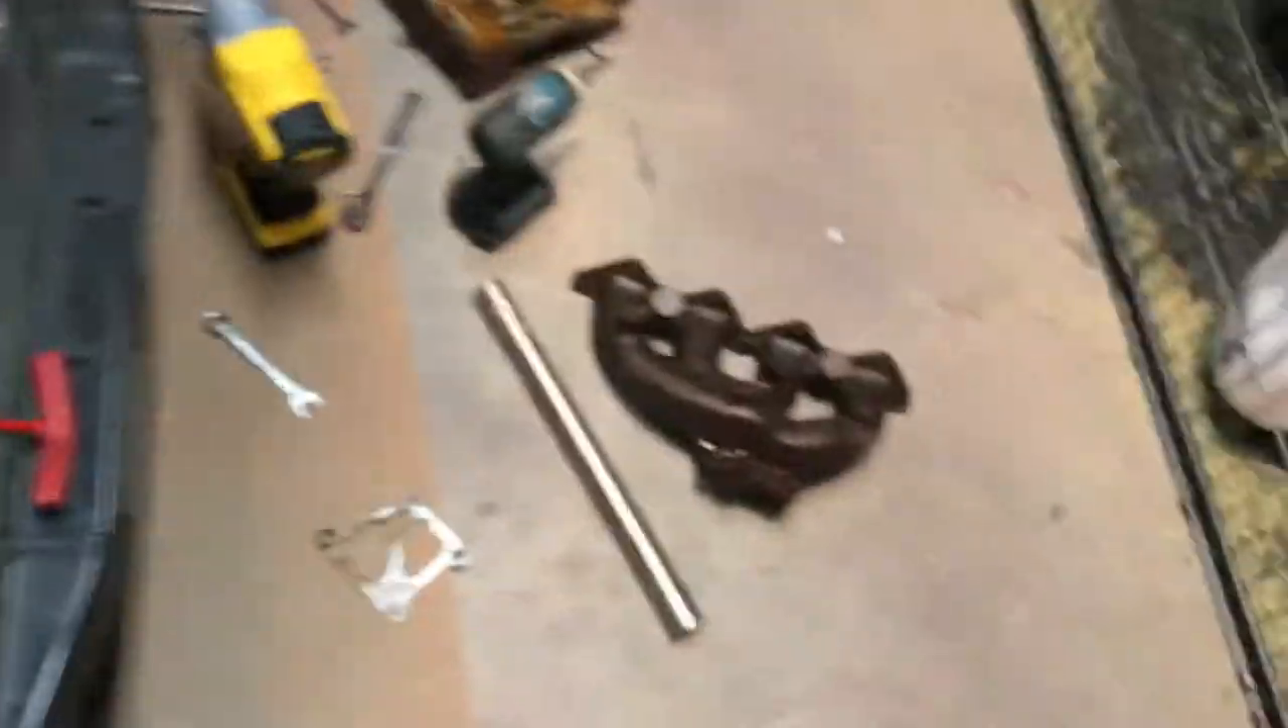Alright guys I got the manifold off.